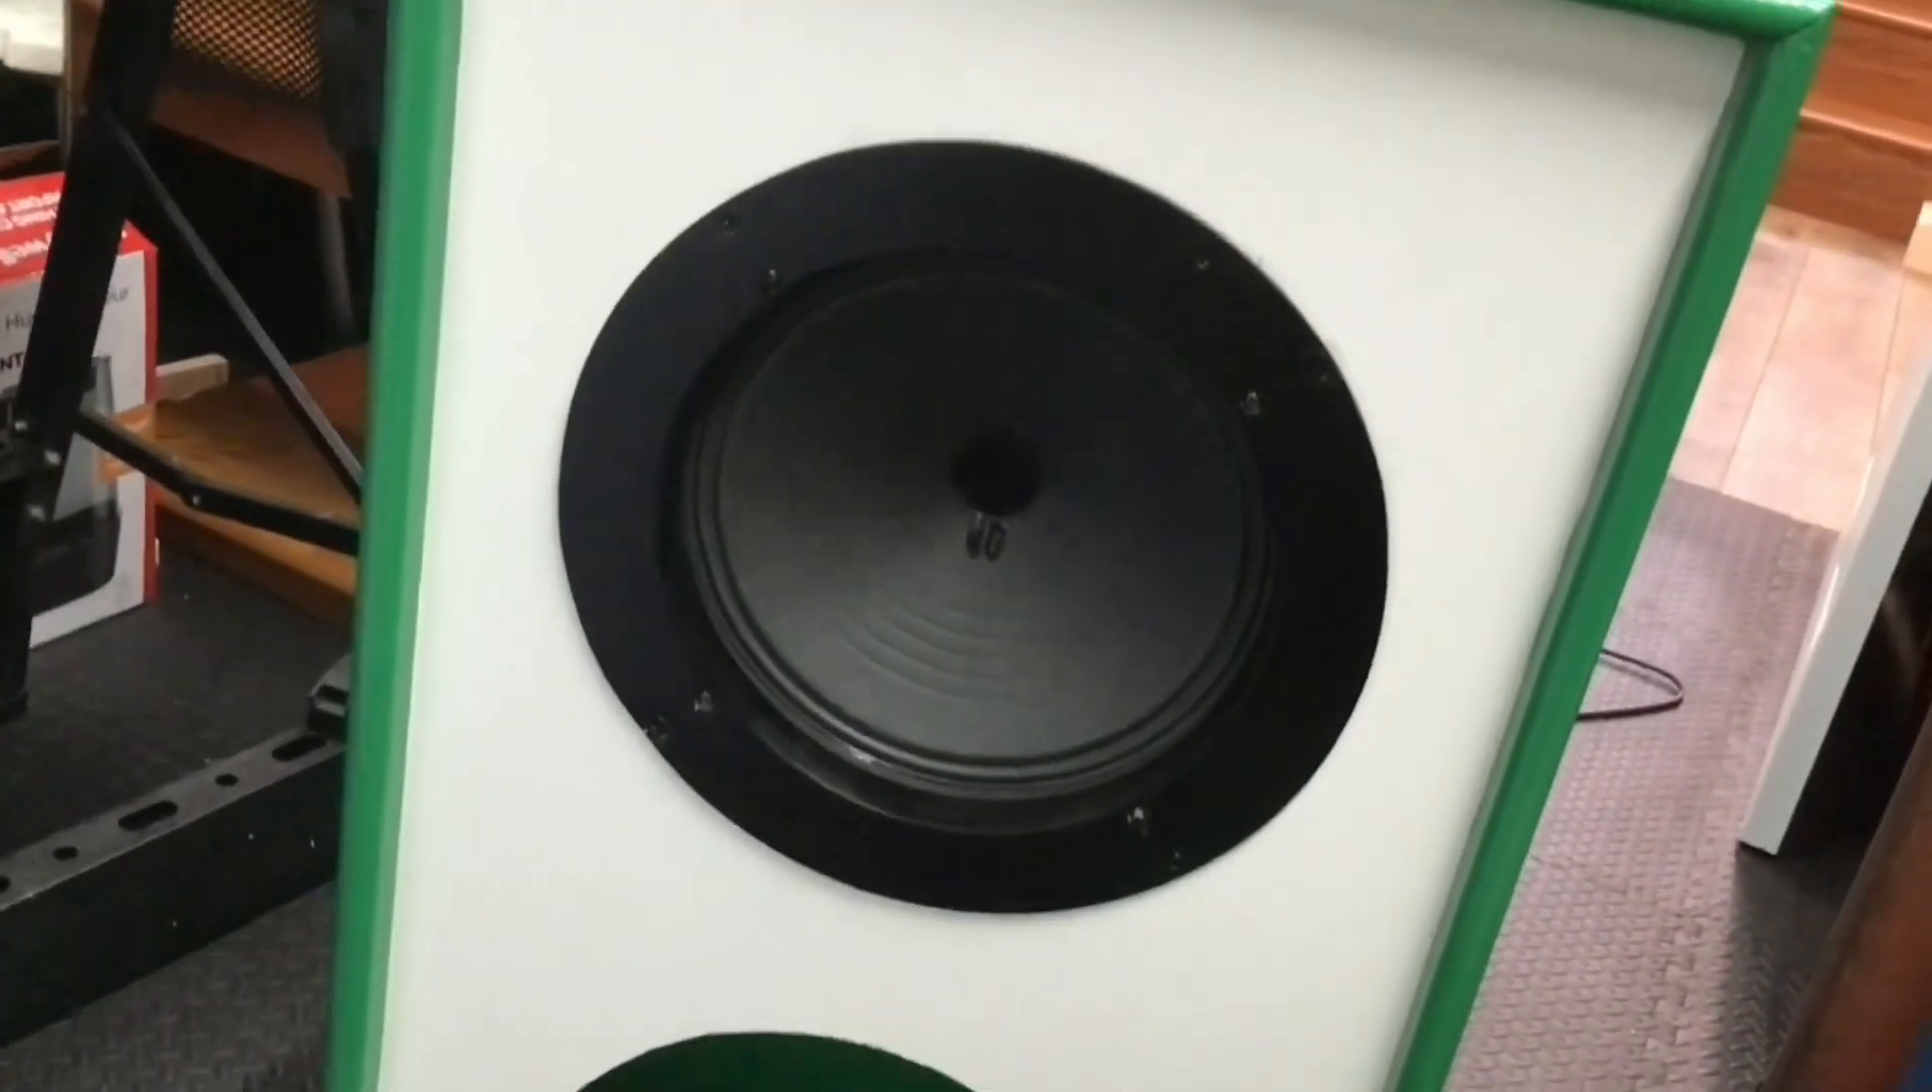So I installed my 12 to 10 inch reducer ring that you've probably seen in another video if you've watched that far back.